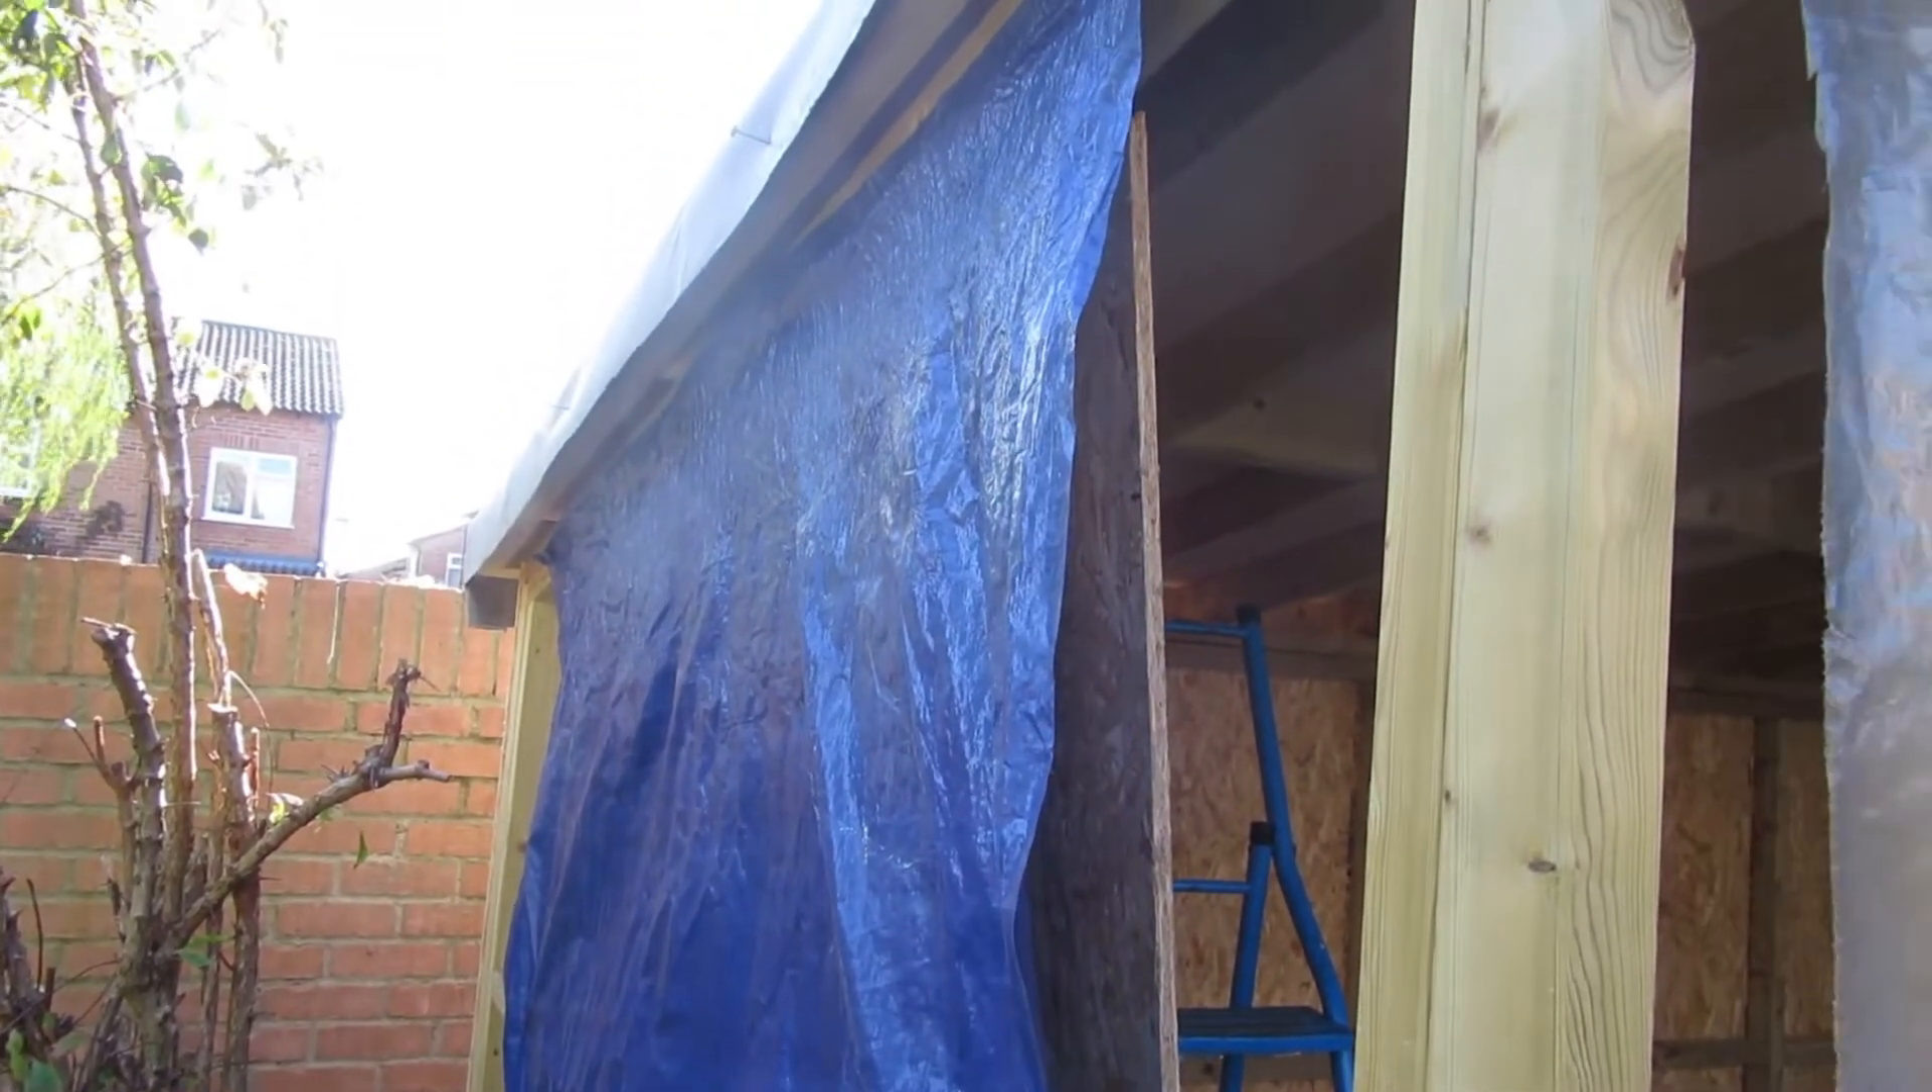Today's task is to get a side on here just got this blue plastic sheeting on at the moment need to get a proper board on today.